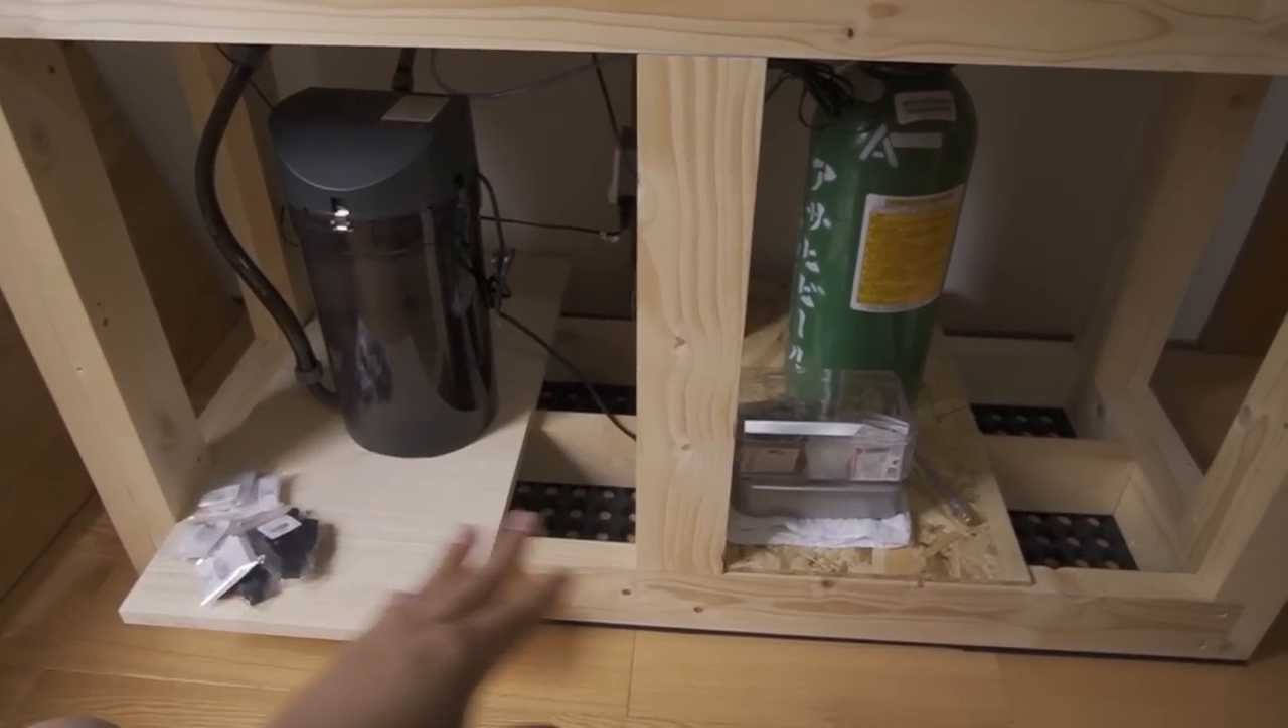So I've just got two boards temporarily there just to hold the filter as well as the CO2.